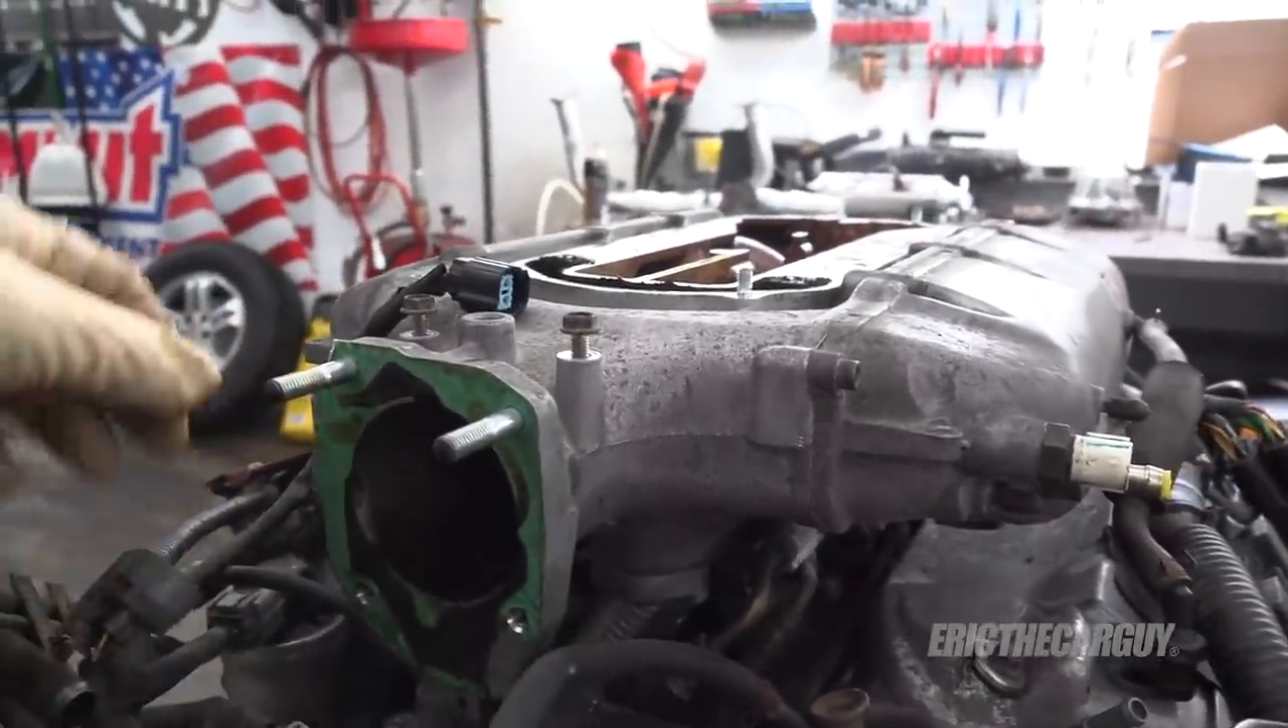Now keep in mind my throttle body is already removed.